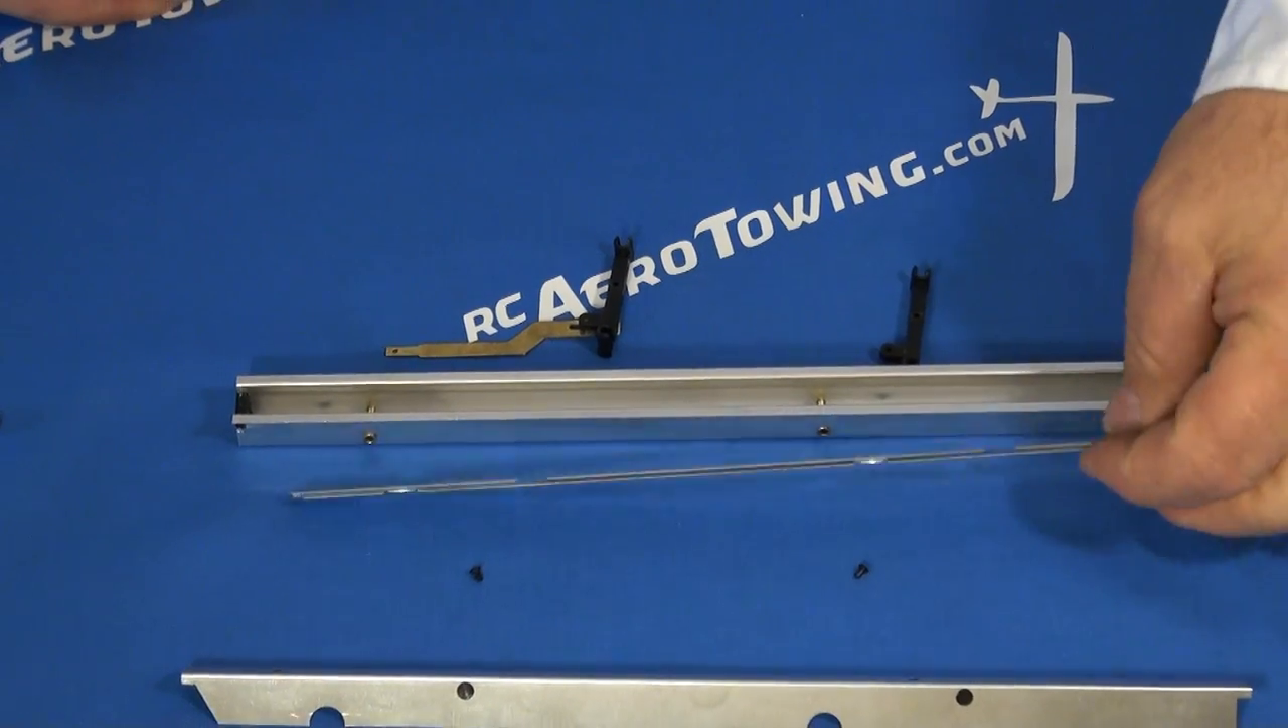You pretty much have all the parts of the spoiler taken apart.